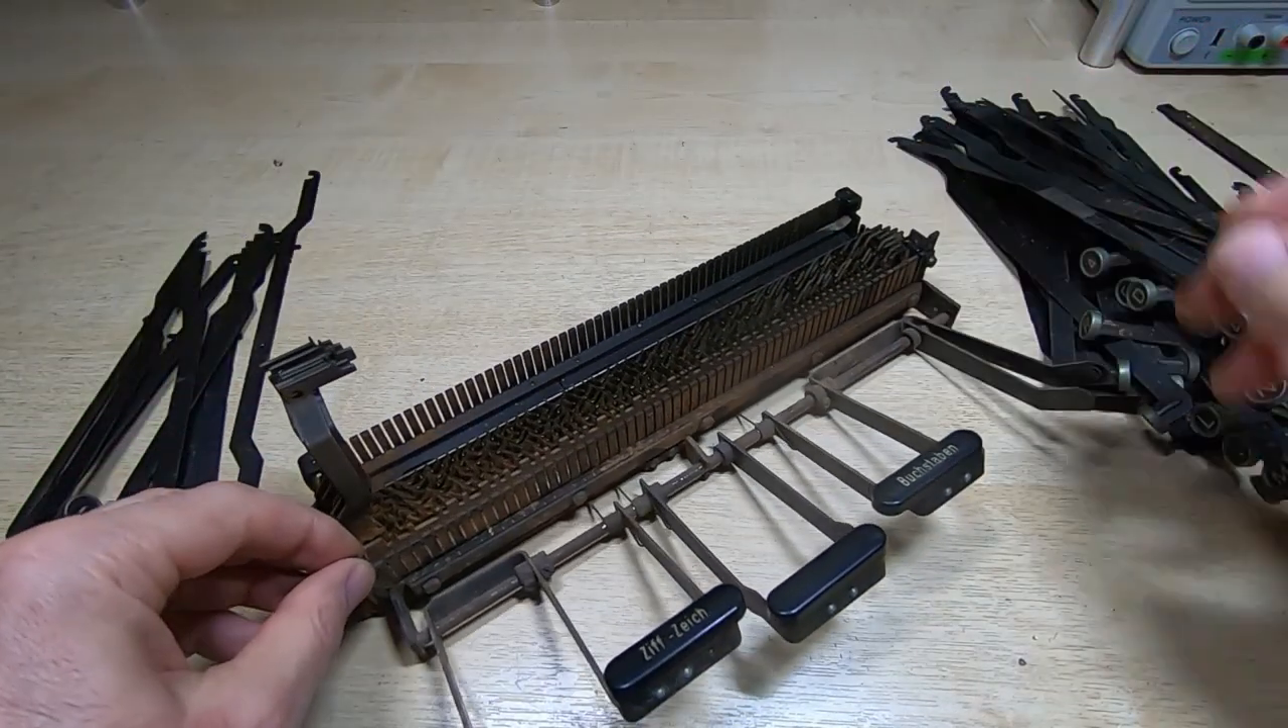Okay that's all the keys removed you can see that they're not in terrible condition but they do need cleaning and some need to be straightened out.